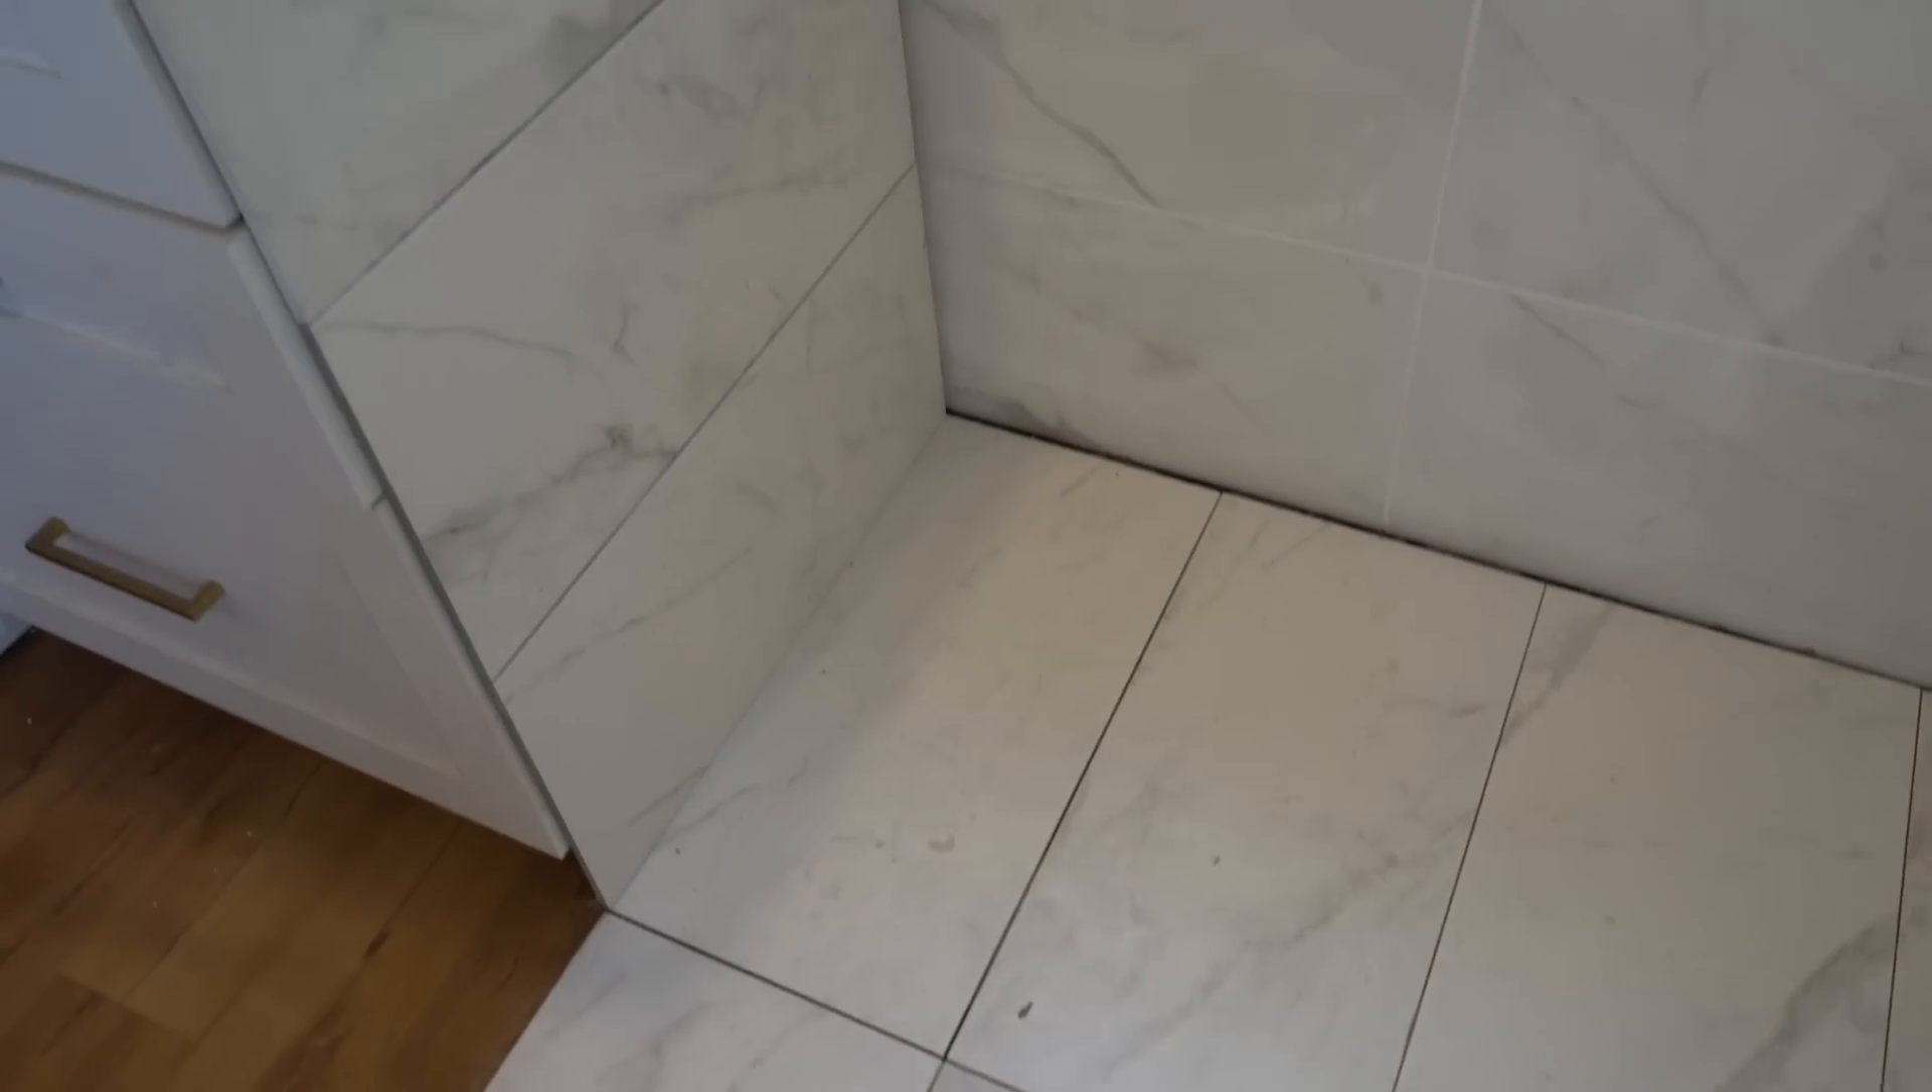So we have tile on the side of the cabinets here. We have our tile on the floor here, behind and on this wall.